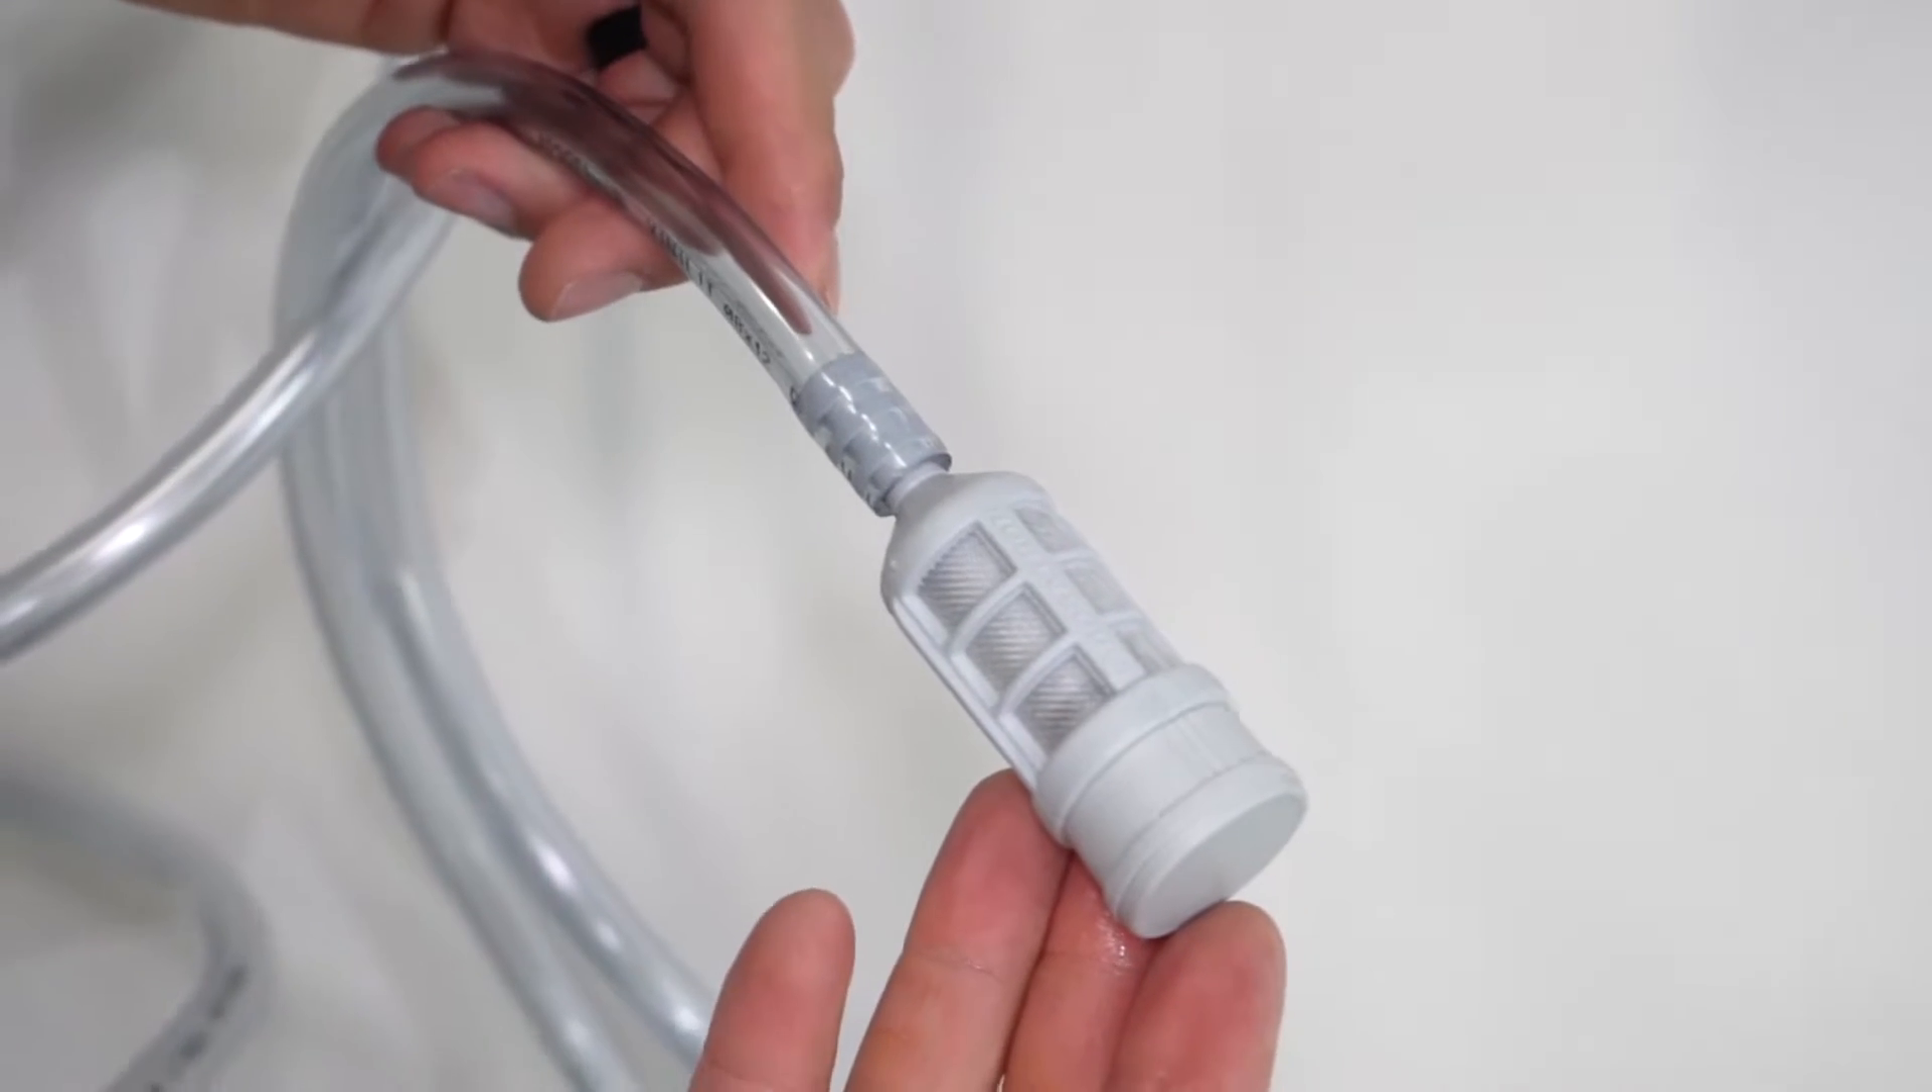Simply slide the tubing over the barbed nipple and the pickup tube is now ready for use.